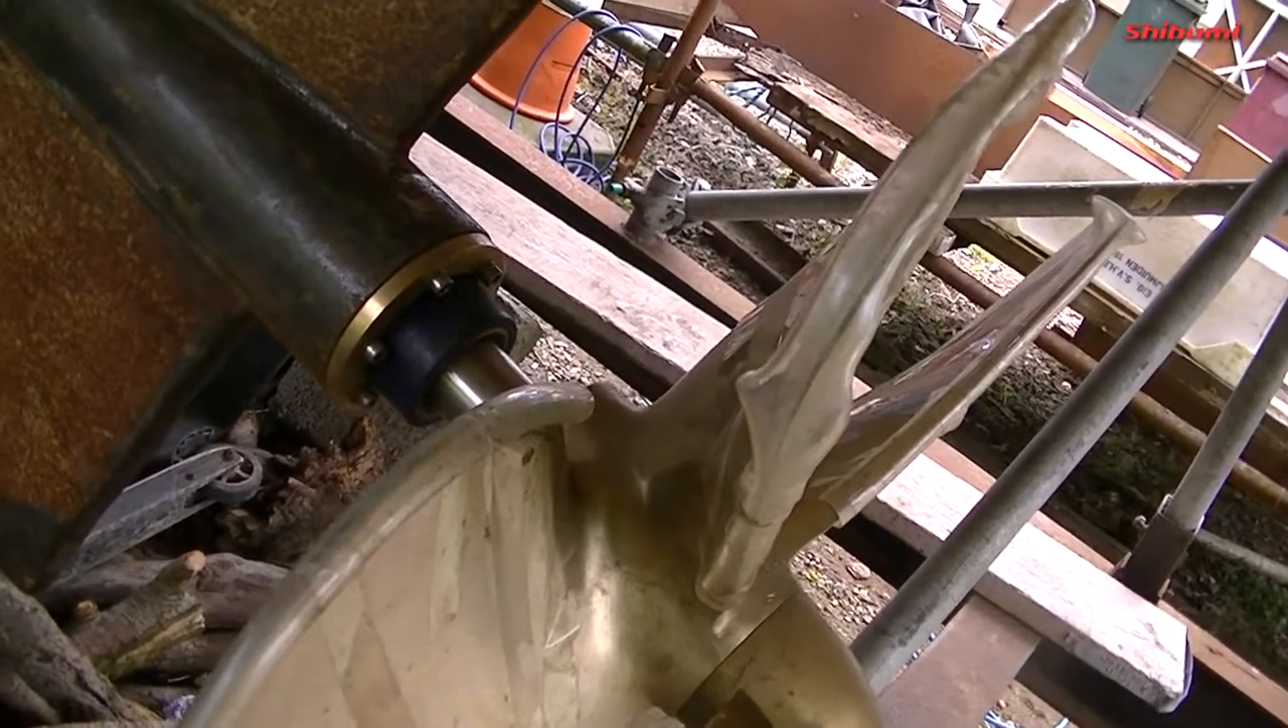The stern tube is in. The shaft is in.